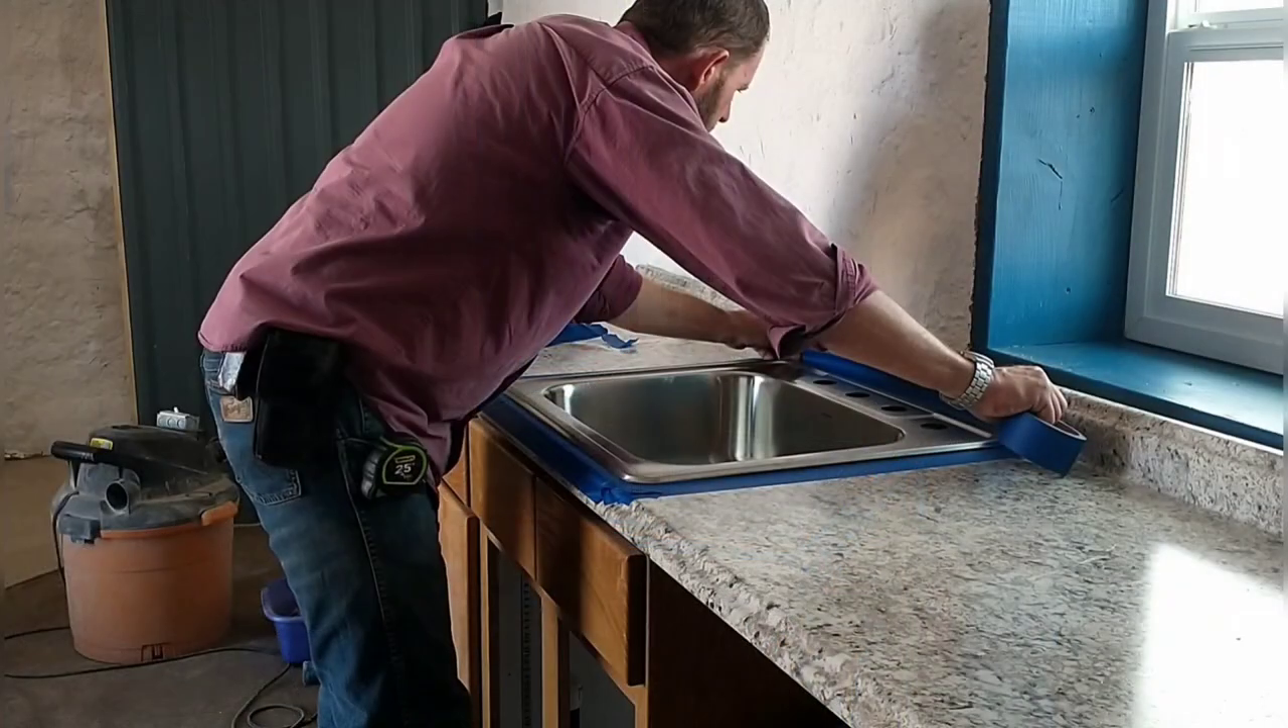Next, we set the sink in place and I'm getting ready to go ahead and put silicone around the edge and put it in permanently.